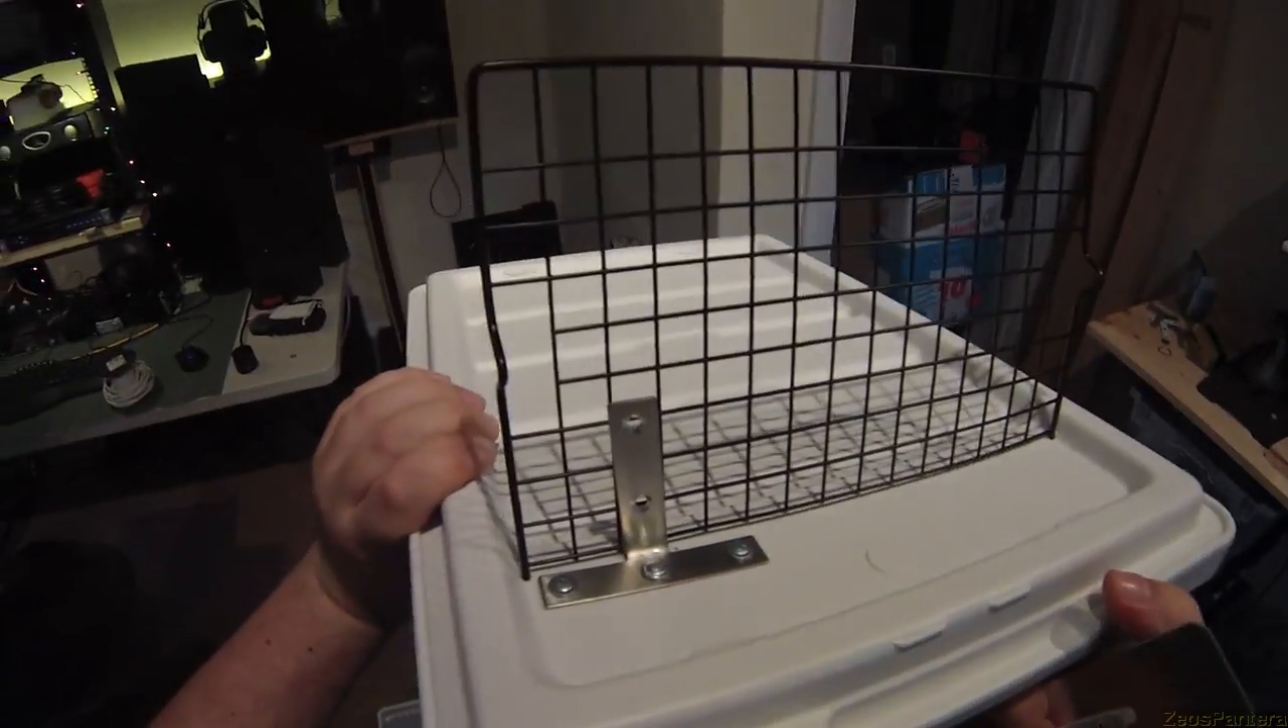I've got the T-bracket bent screwed into the top and we're just going to use it to extra secure this because this doesn't want to come out already, but that'll help.